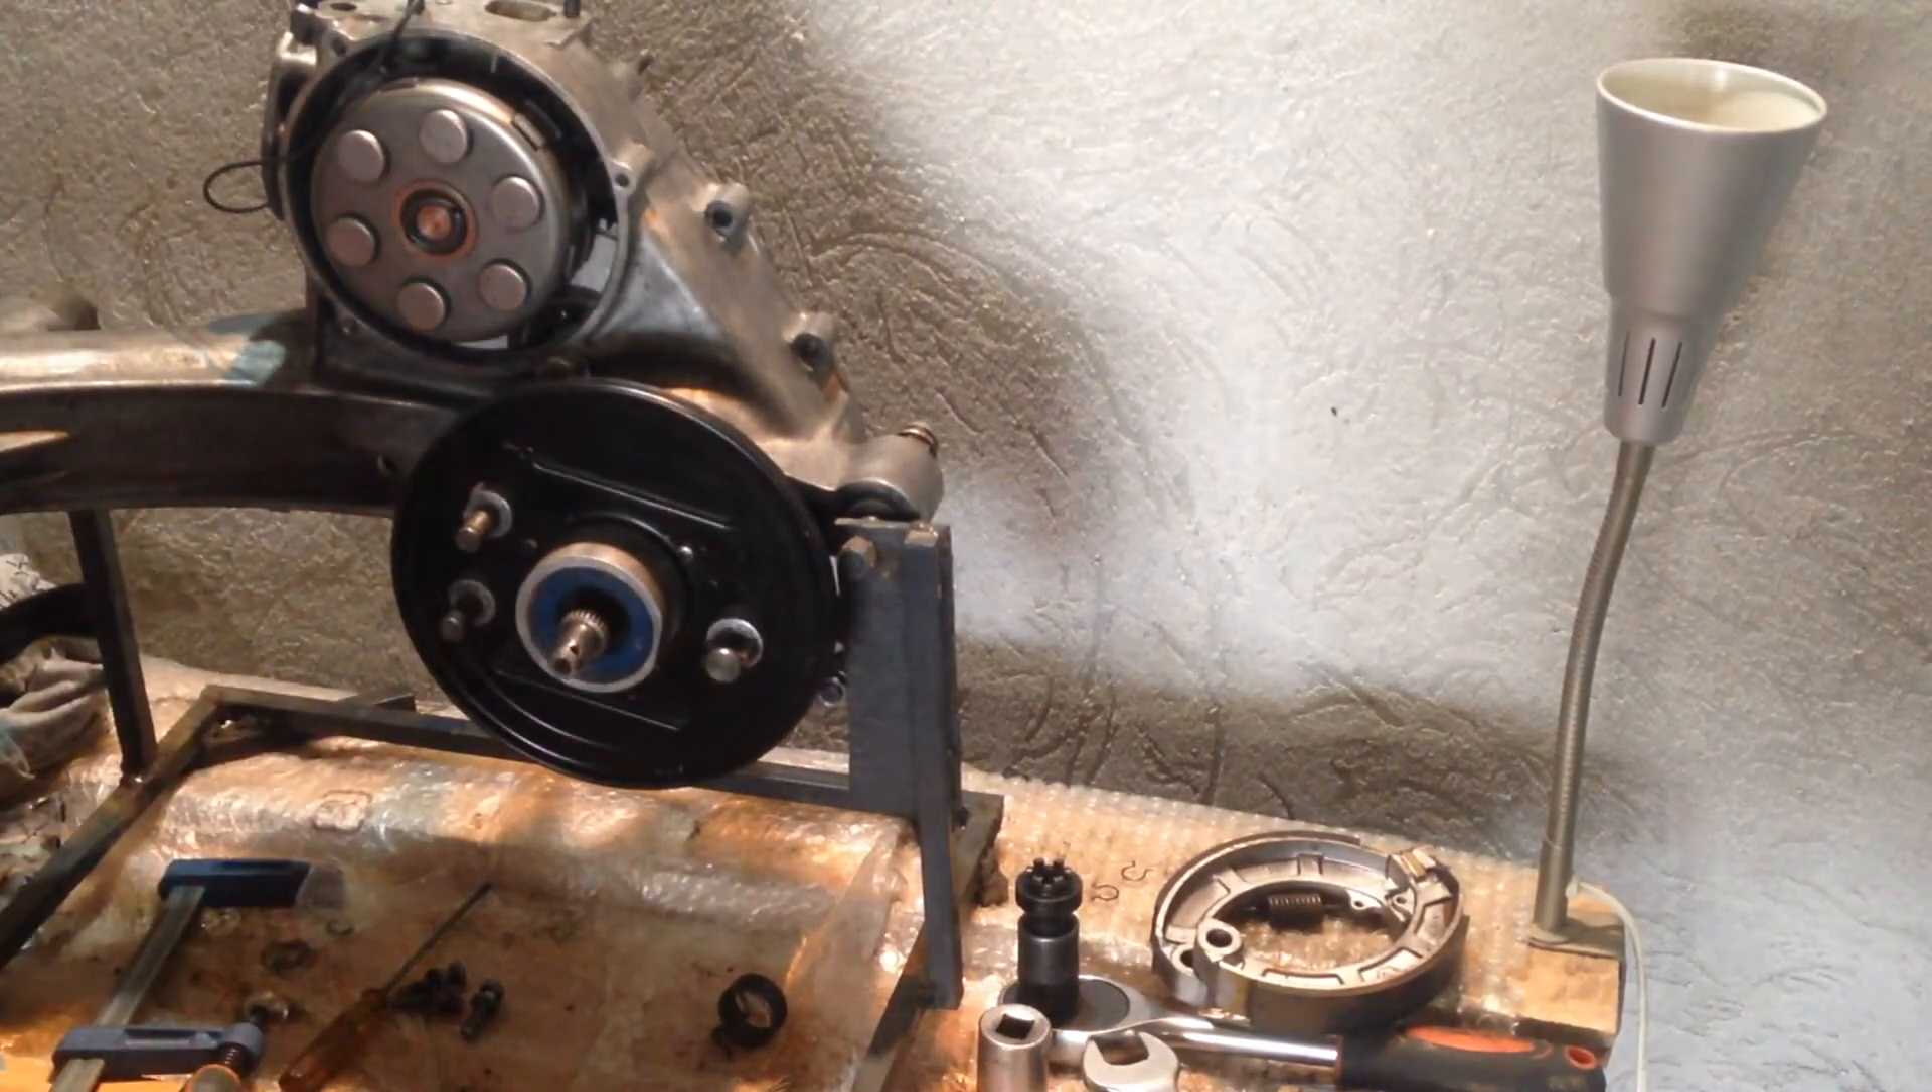A questo punto il piatto porta ganasce è montato, dobbiamo montare le ganasce.